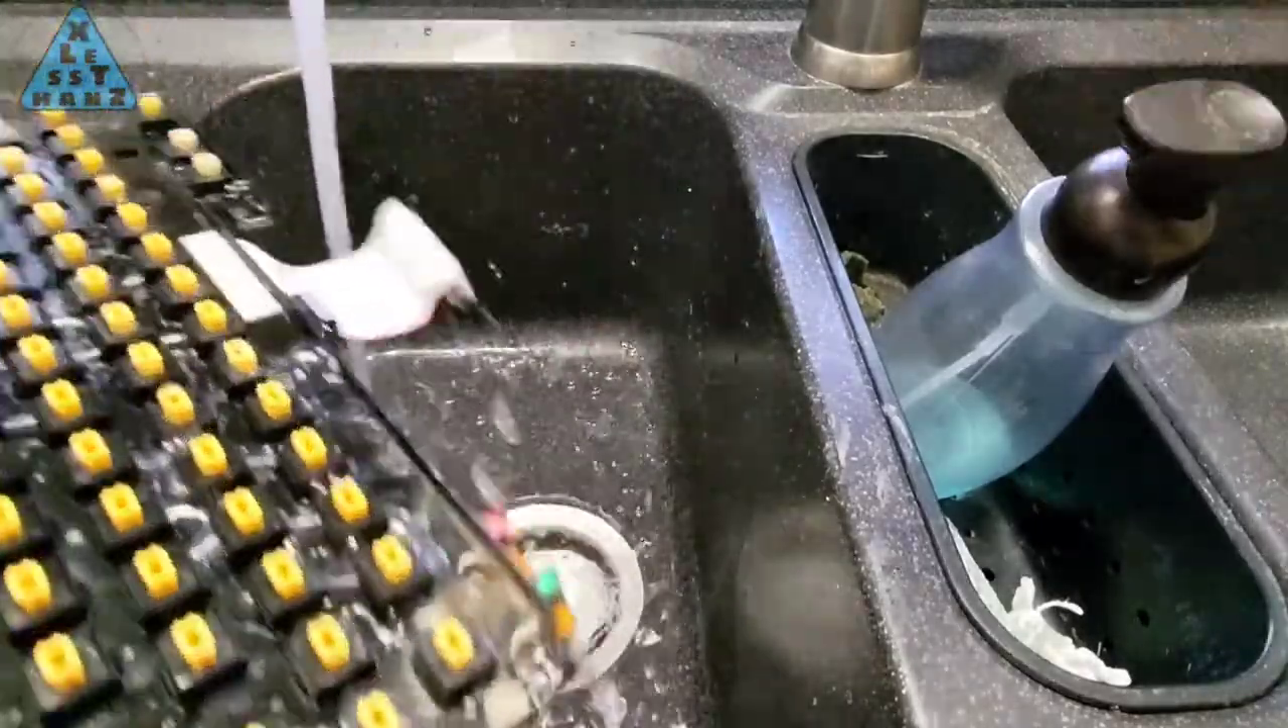With the key caps removed, I can now clean the rest of the keyboard.